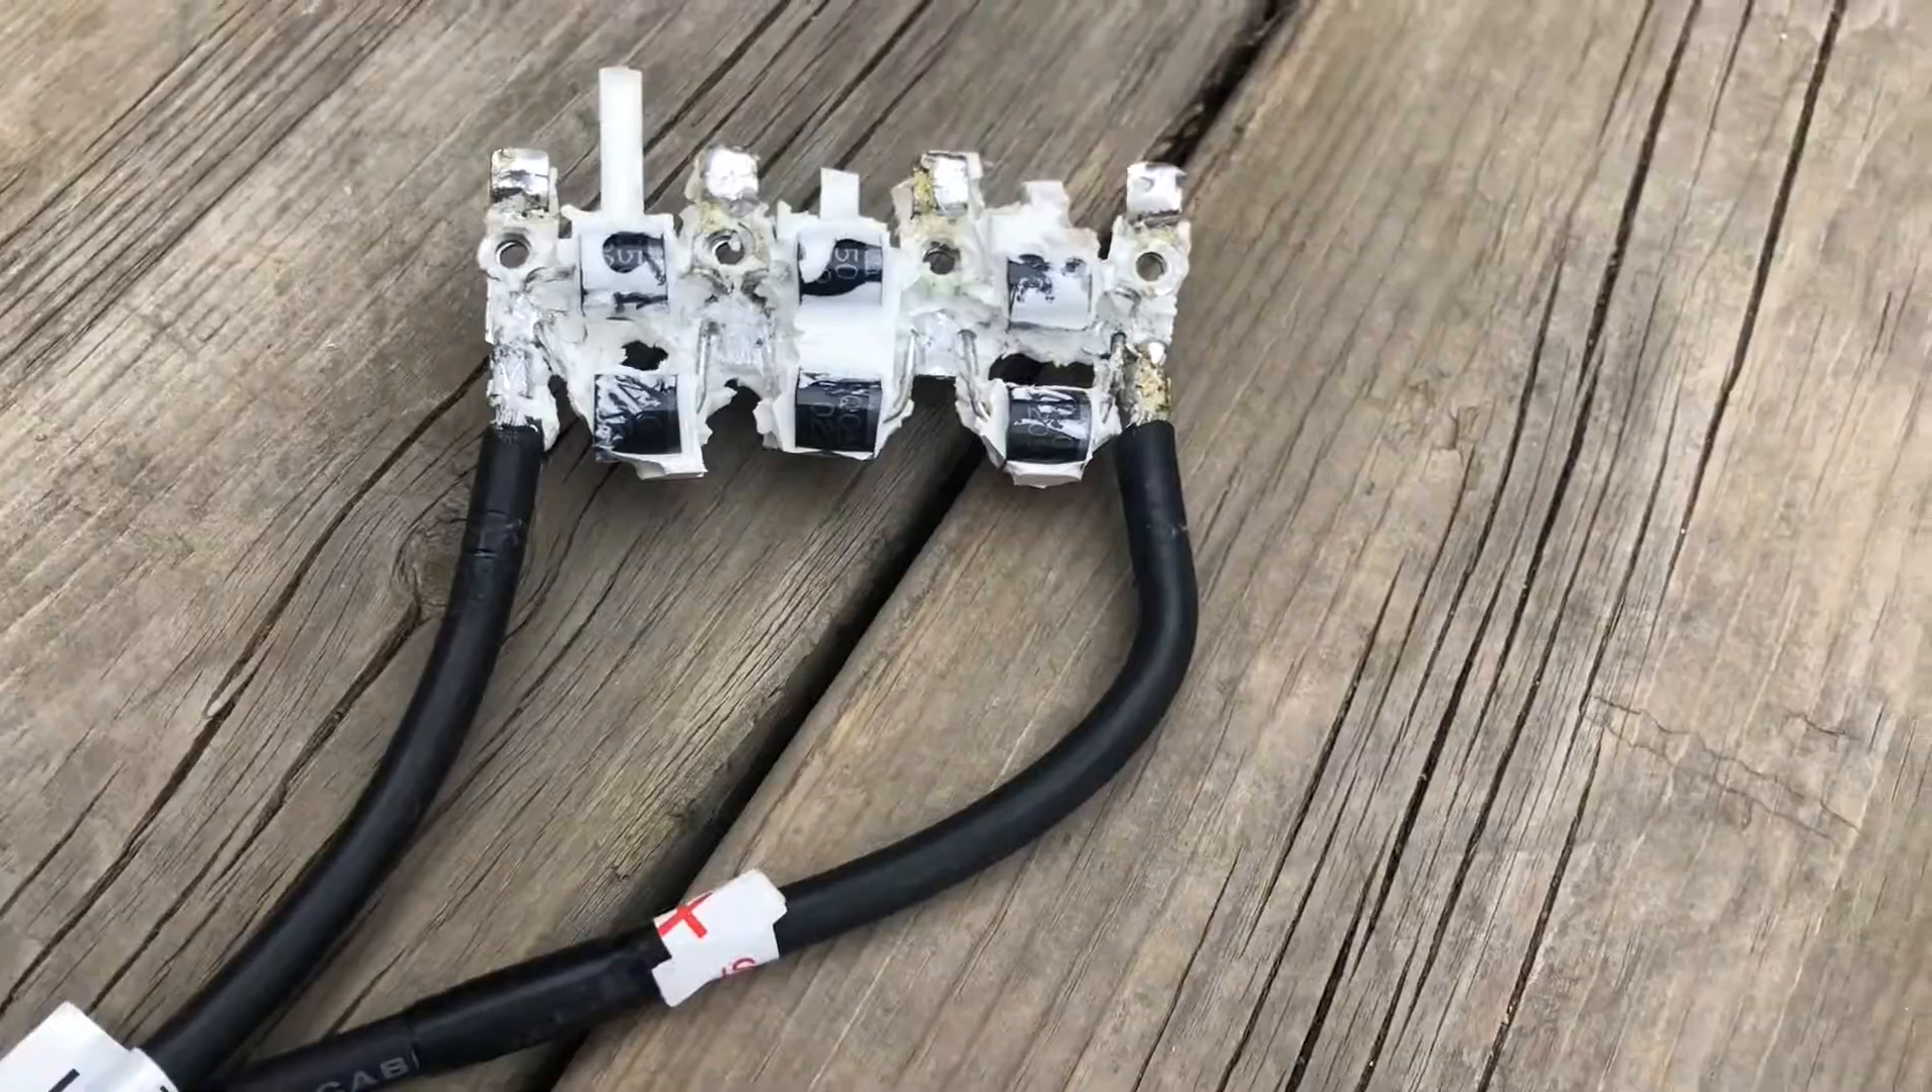So I disassembled the wiring bus here and so now we just have these two leads with all the diodes in between.